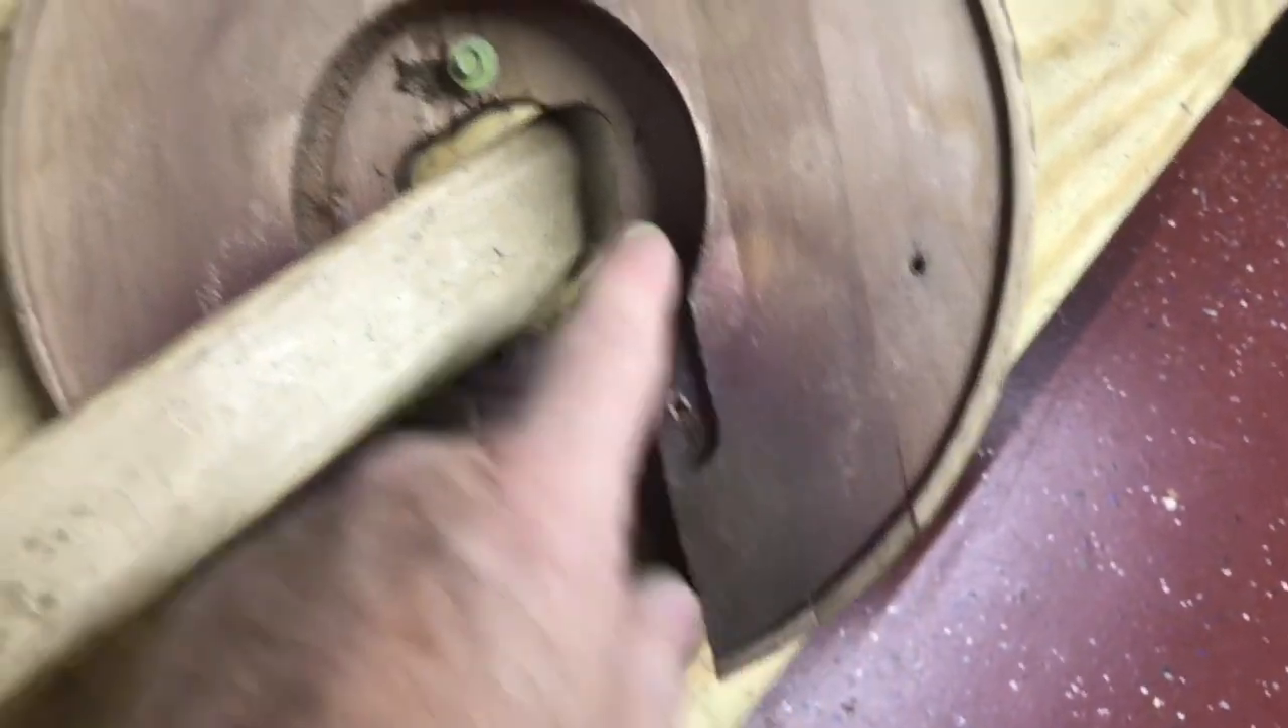As you can see here on the bottom of the base, this is several pieces of wood that's just glued together. And that's where they're separated where the joints are.